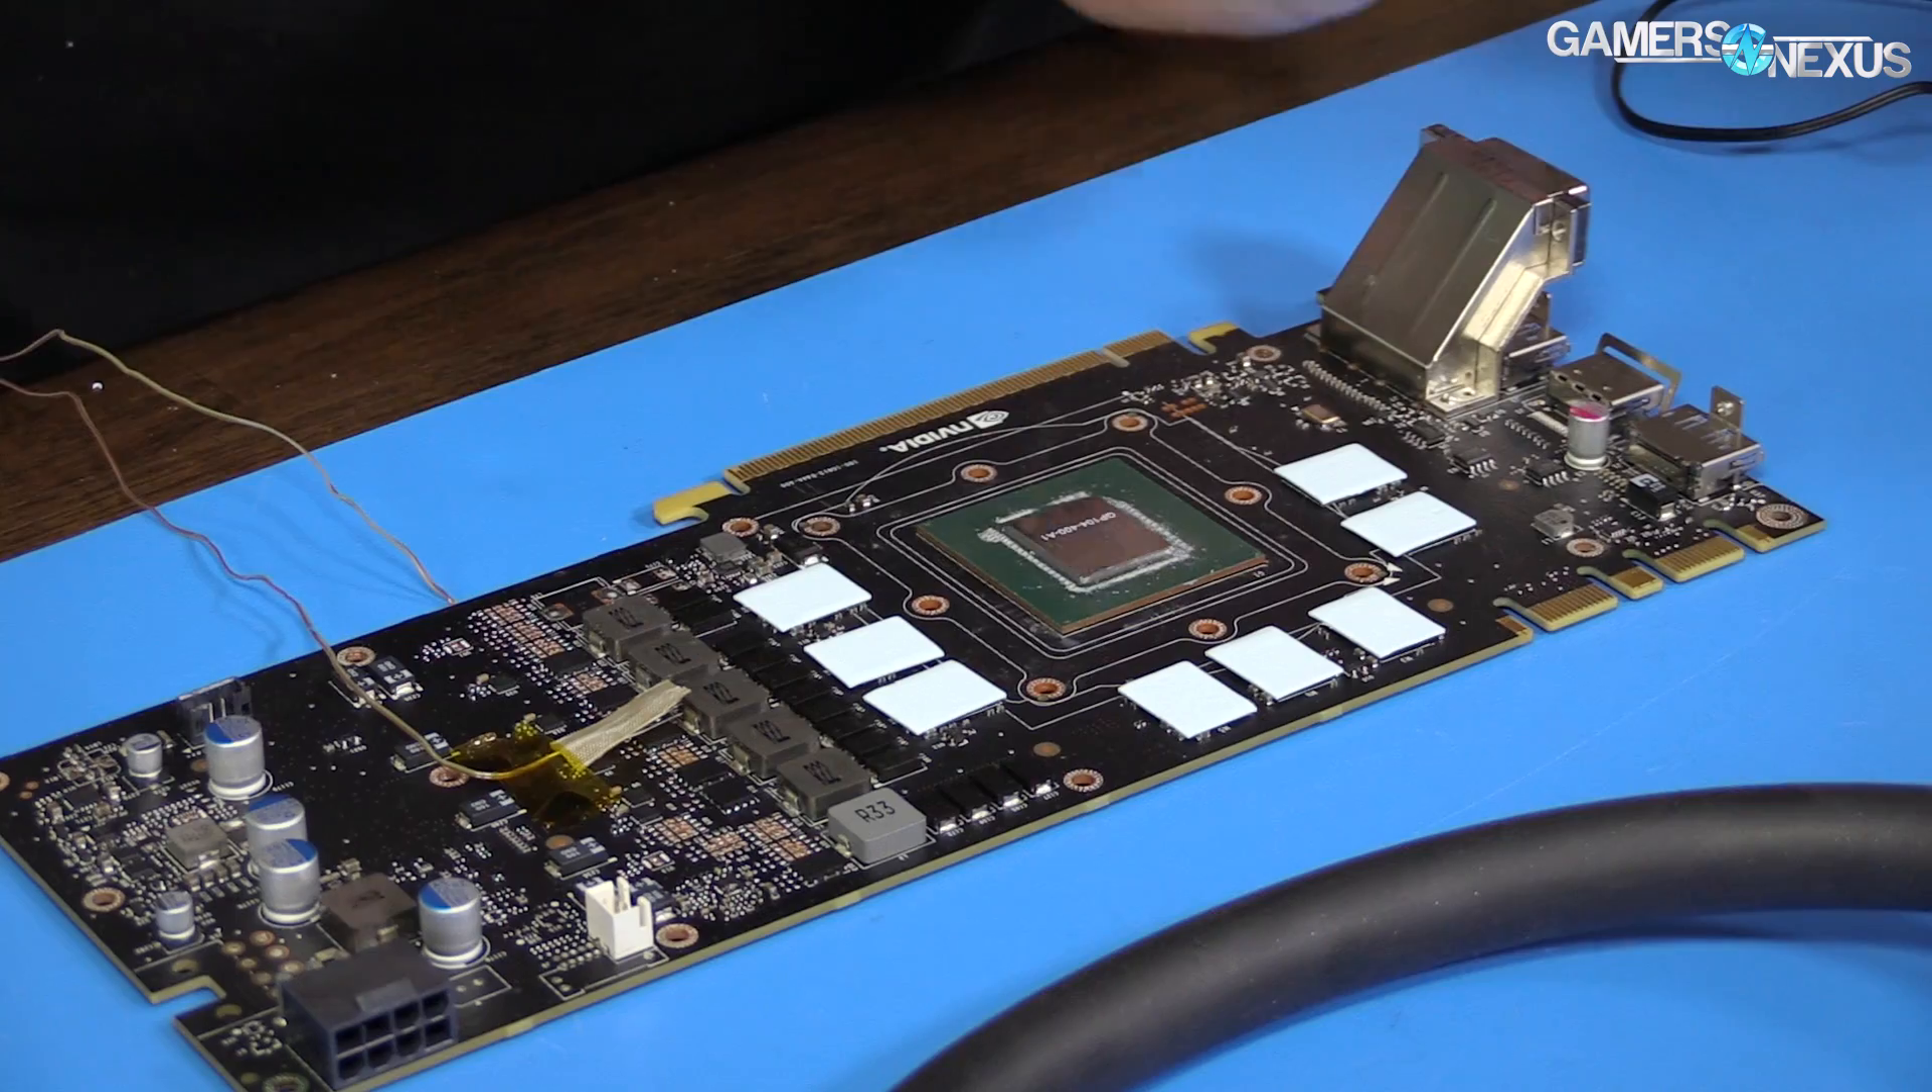Okay that's the vram thermal pads done.